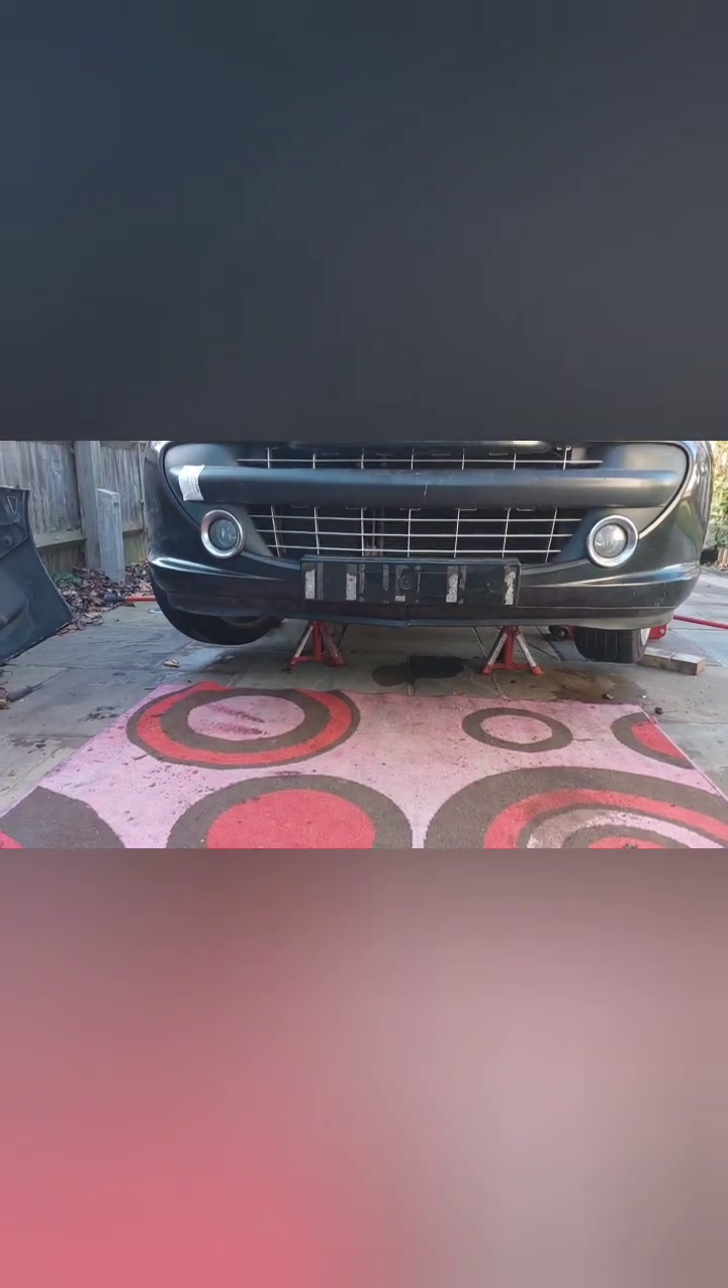Now the last thing is to put a number plate on and get it off the jacks.